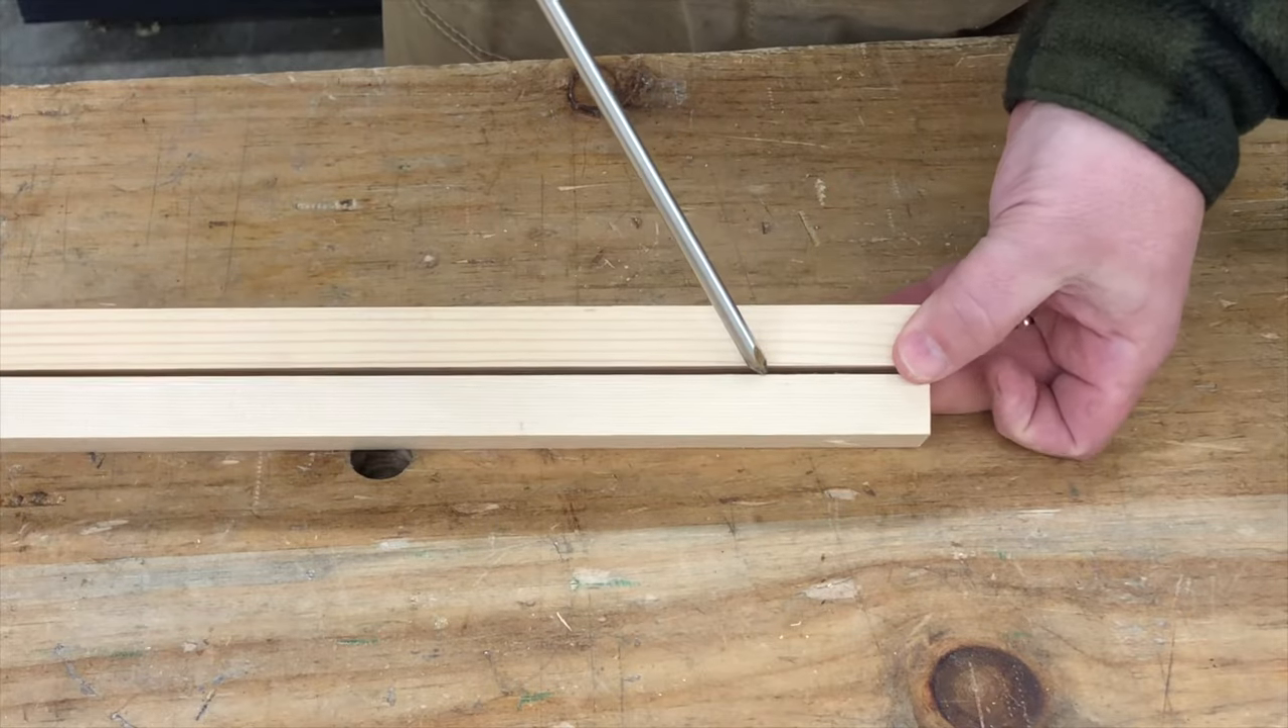So even if I try to tighten this screw, it's as tight as it's going to go. It's already driven into this top piece of wood and there's still a gap.